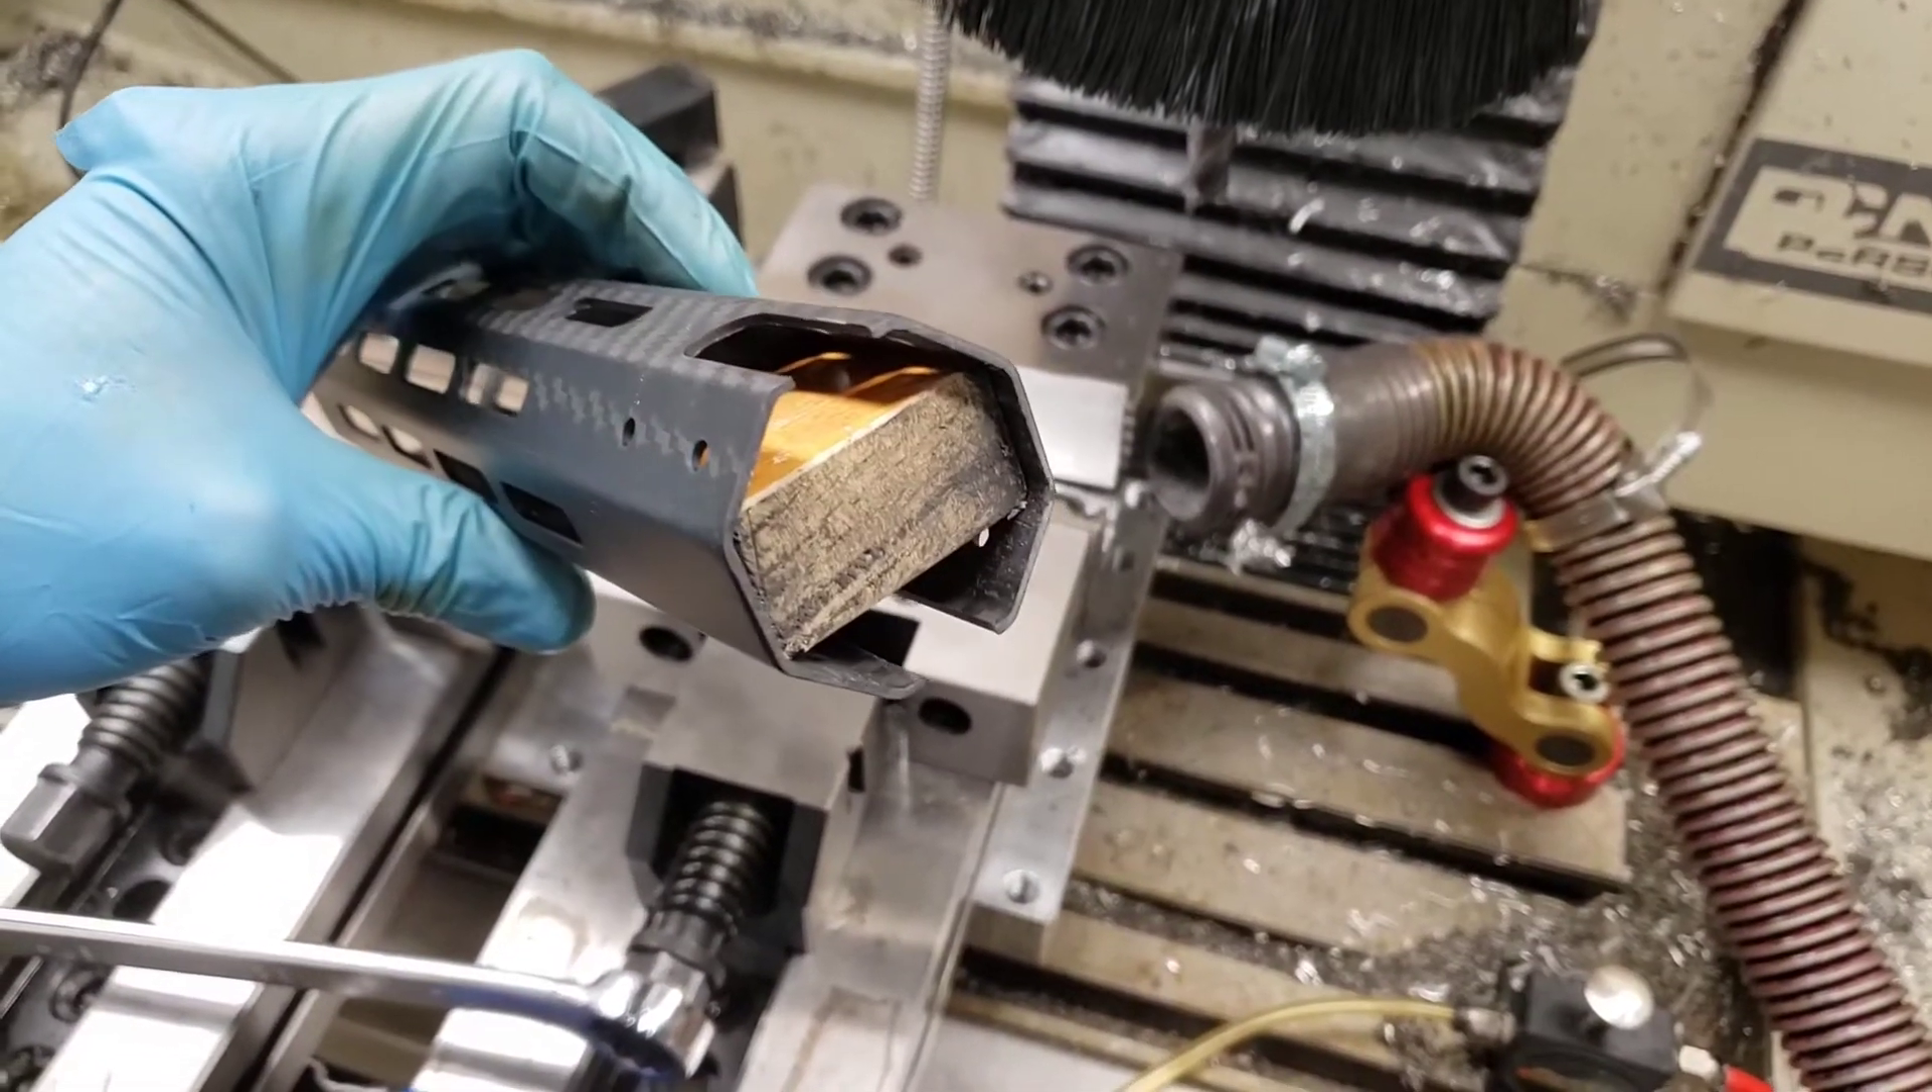Here's the tube with the piece of wood inserted into the end.